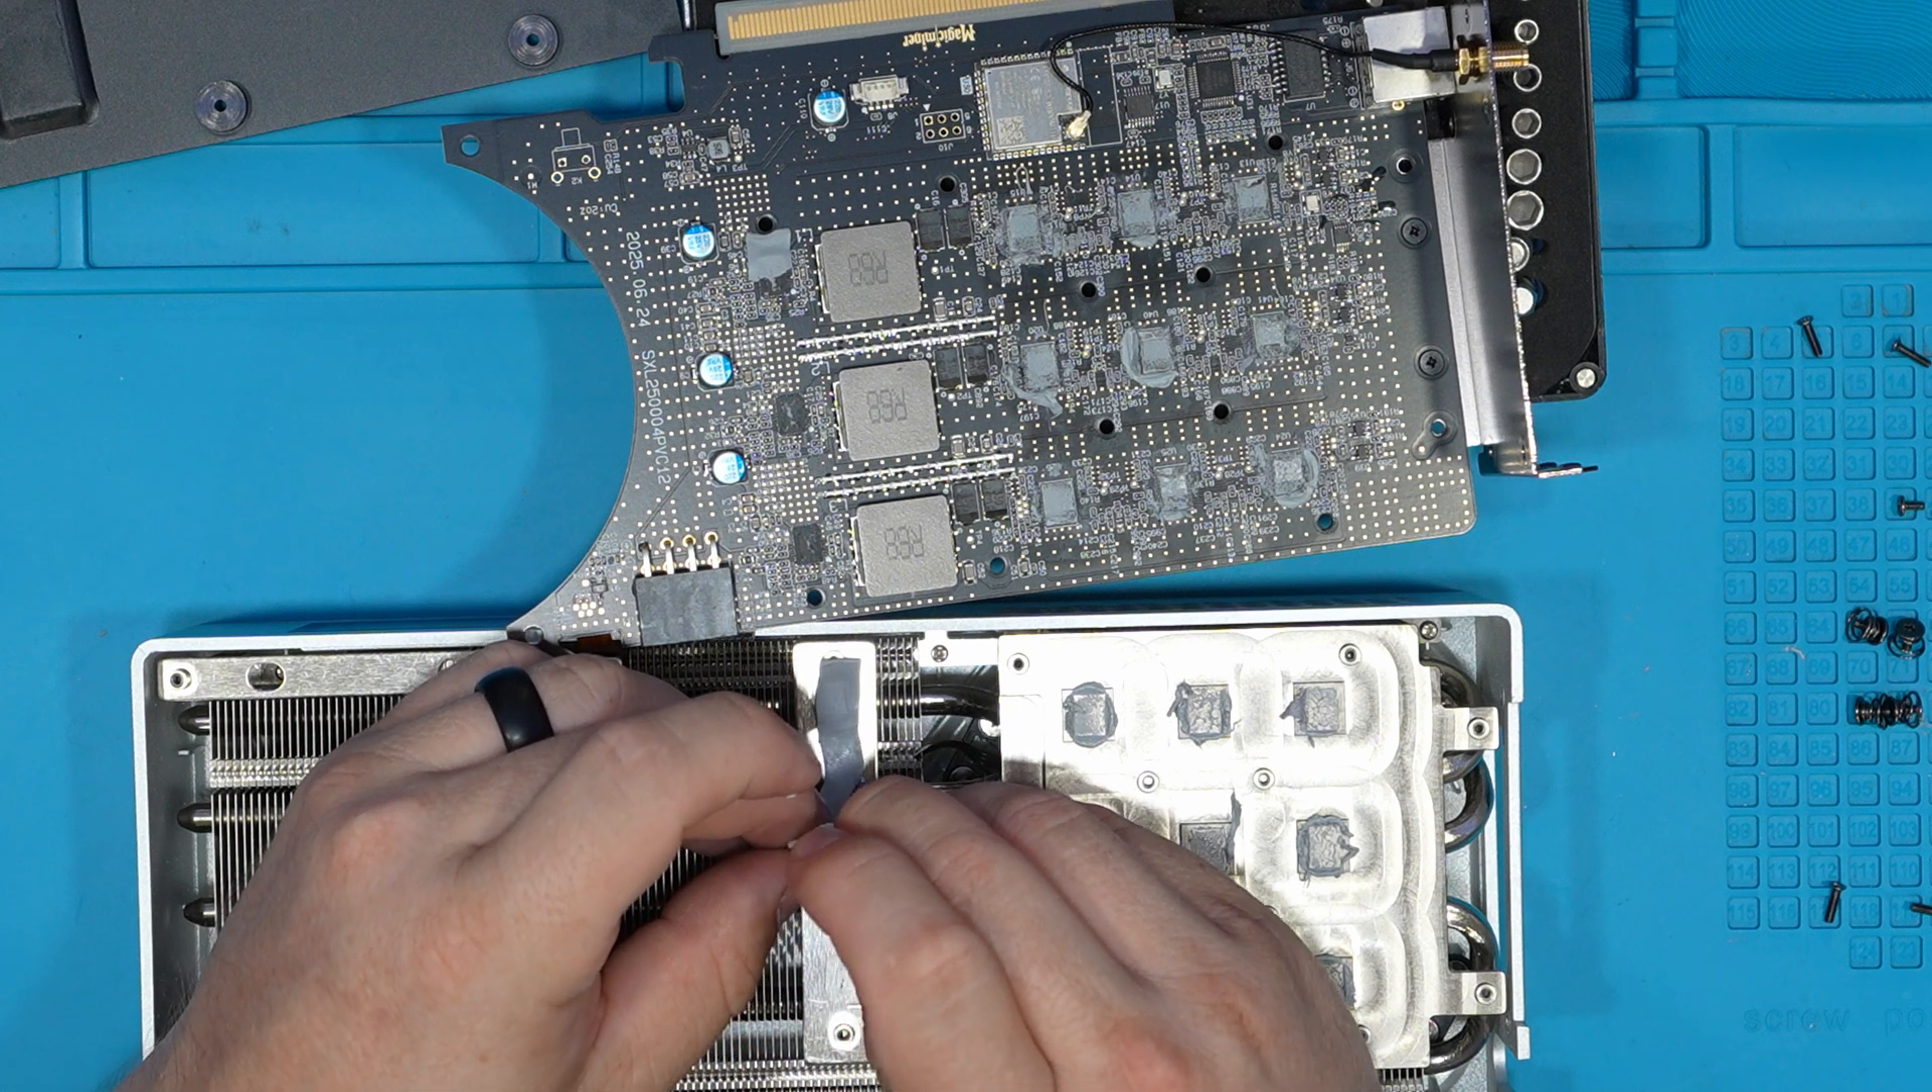We got the heat sink off.